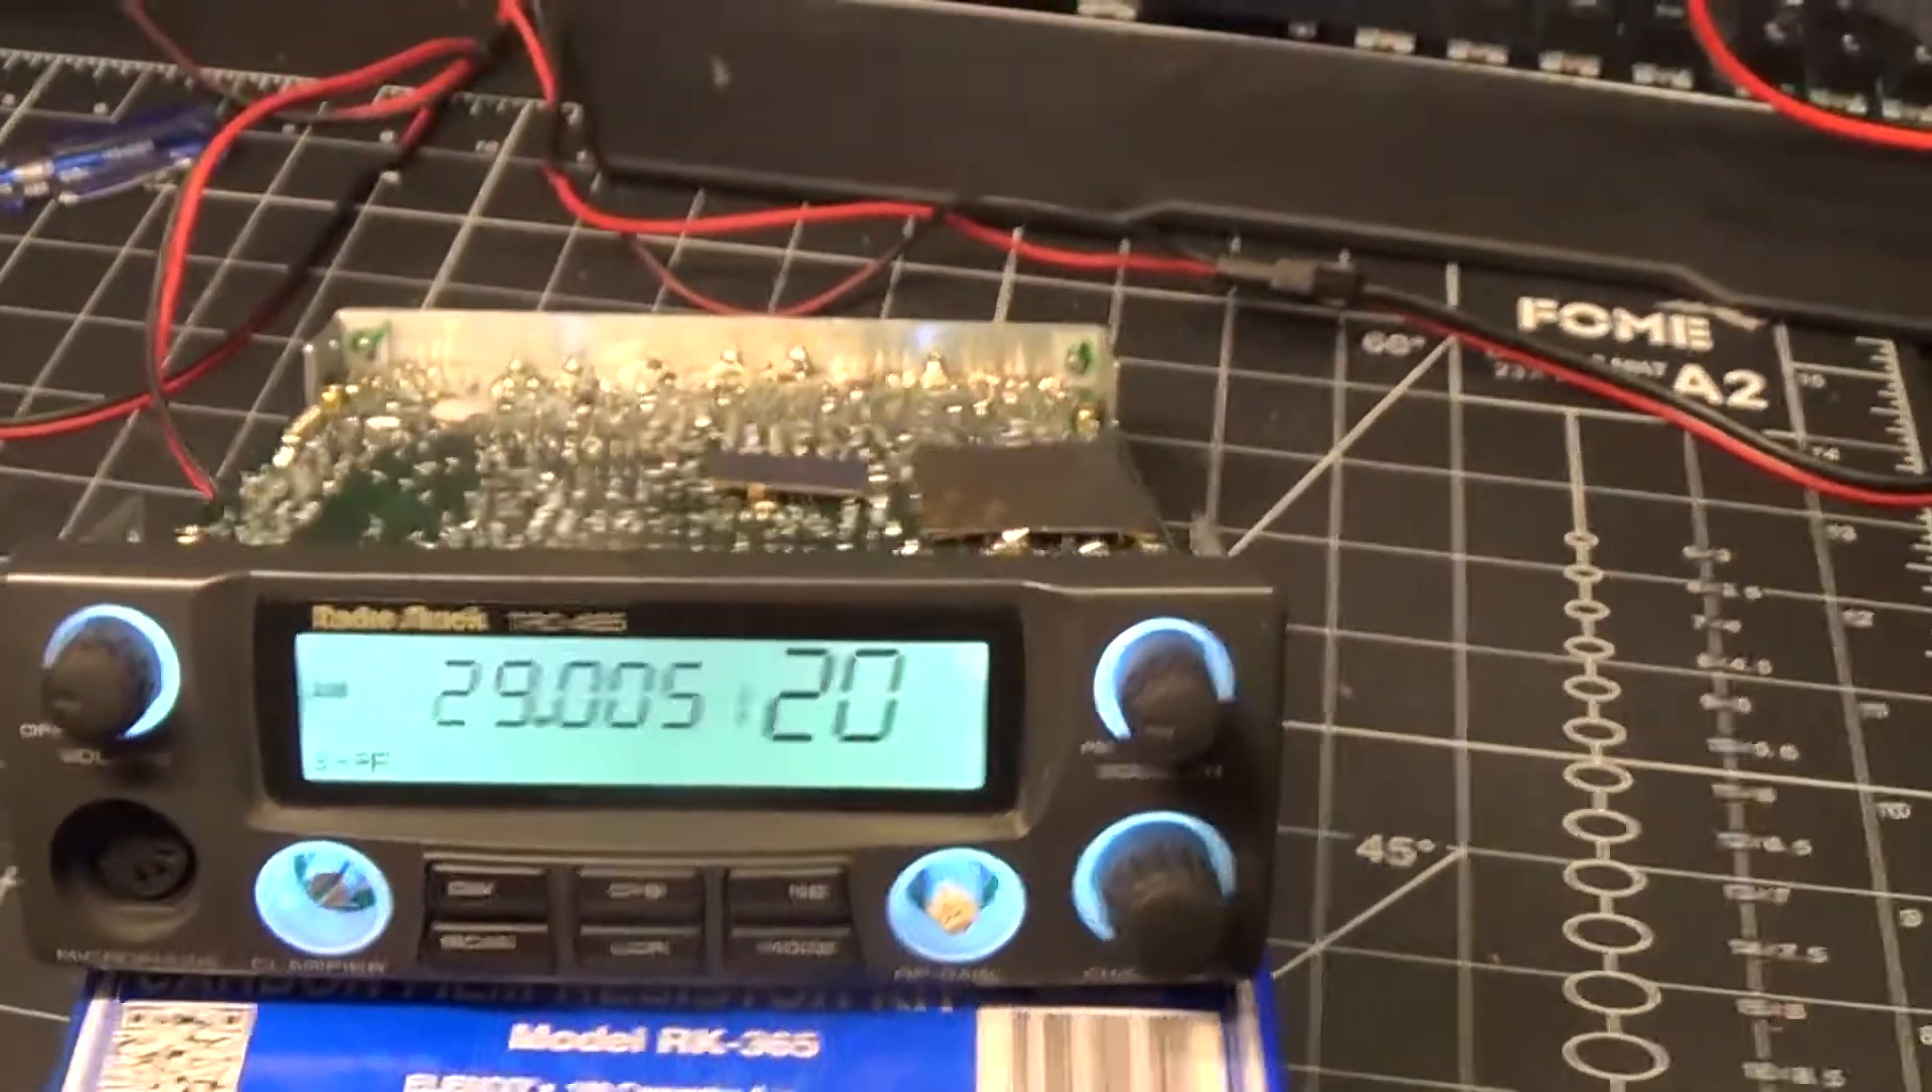This radio came with these two knobs snapped off of it so I replaced the potentiometers and now I need some rubber knobs that match so that'll complete the radio.